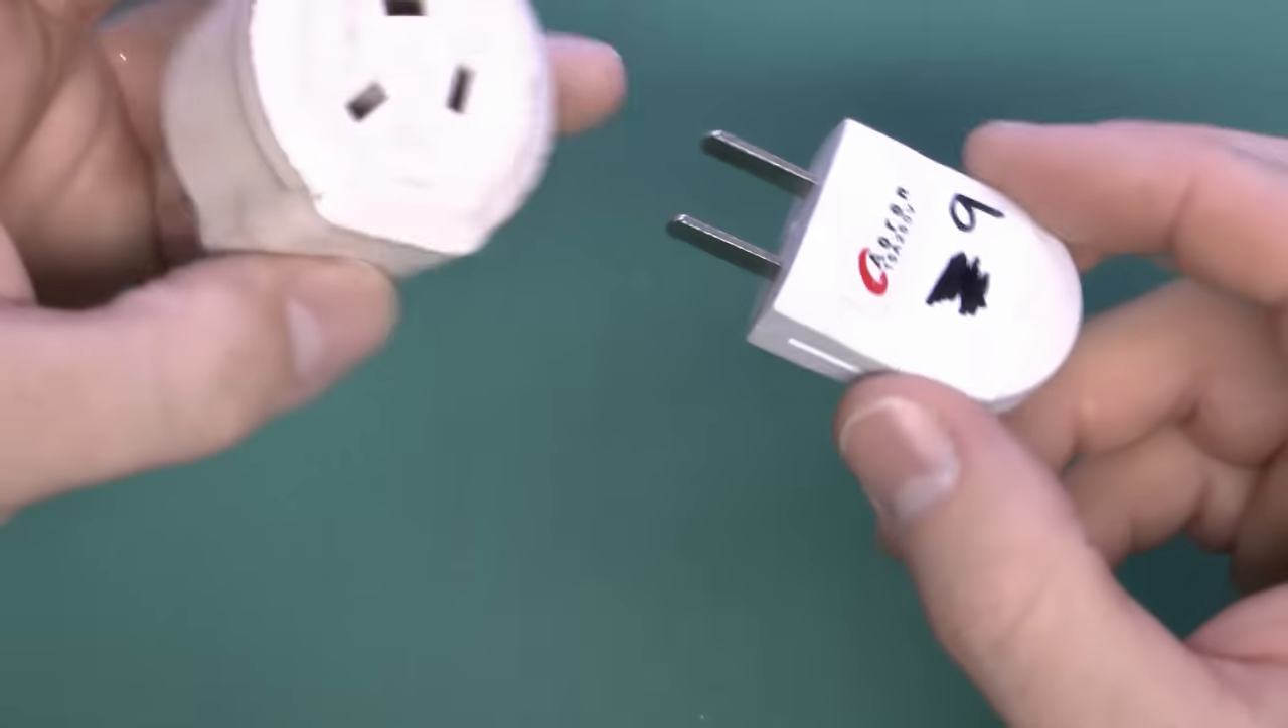I mean there's your New Zealand socket and pretty obviously two vertical bends are not going to fit into two angled socket up there.